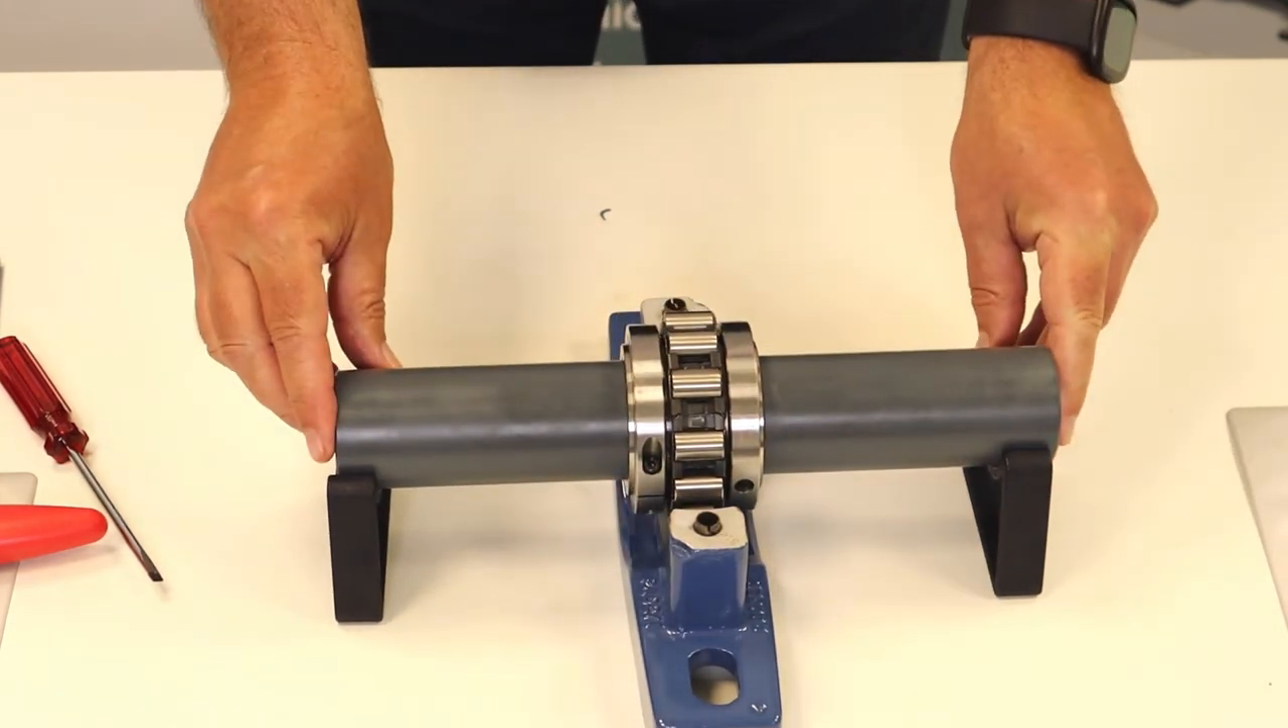Okay so that's our bearing fitted to the shaft.